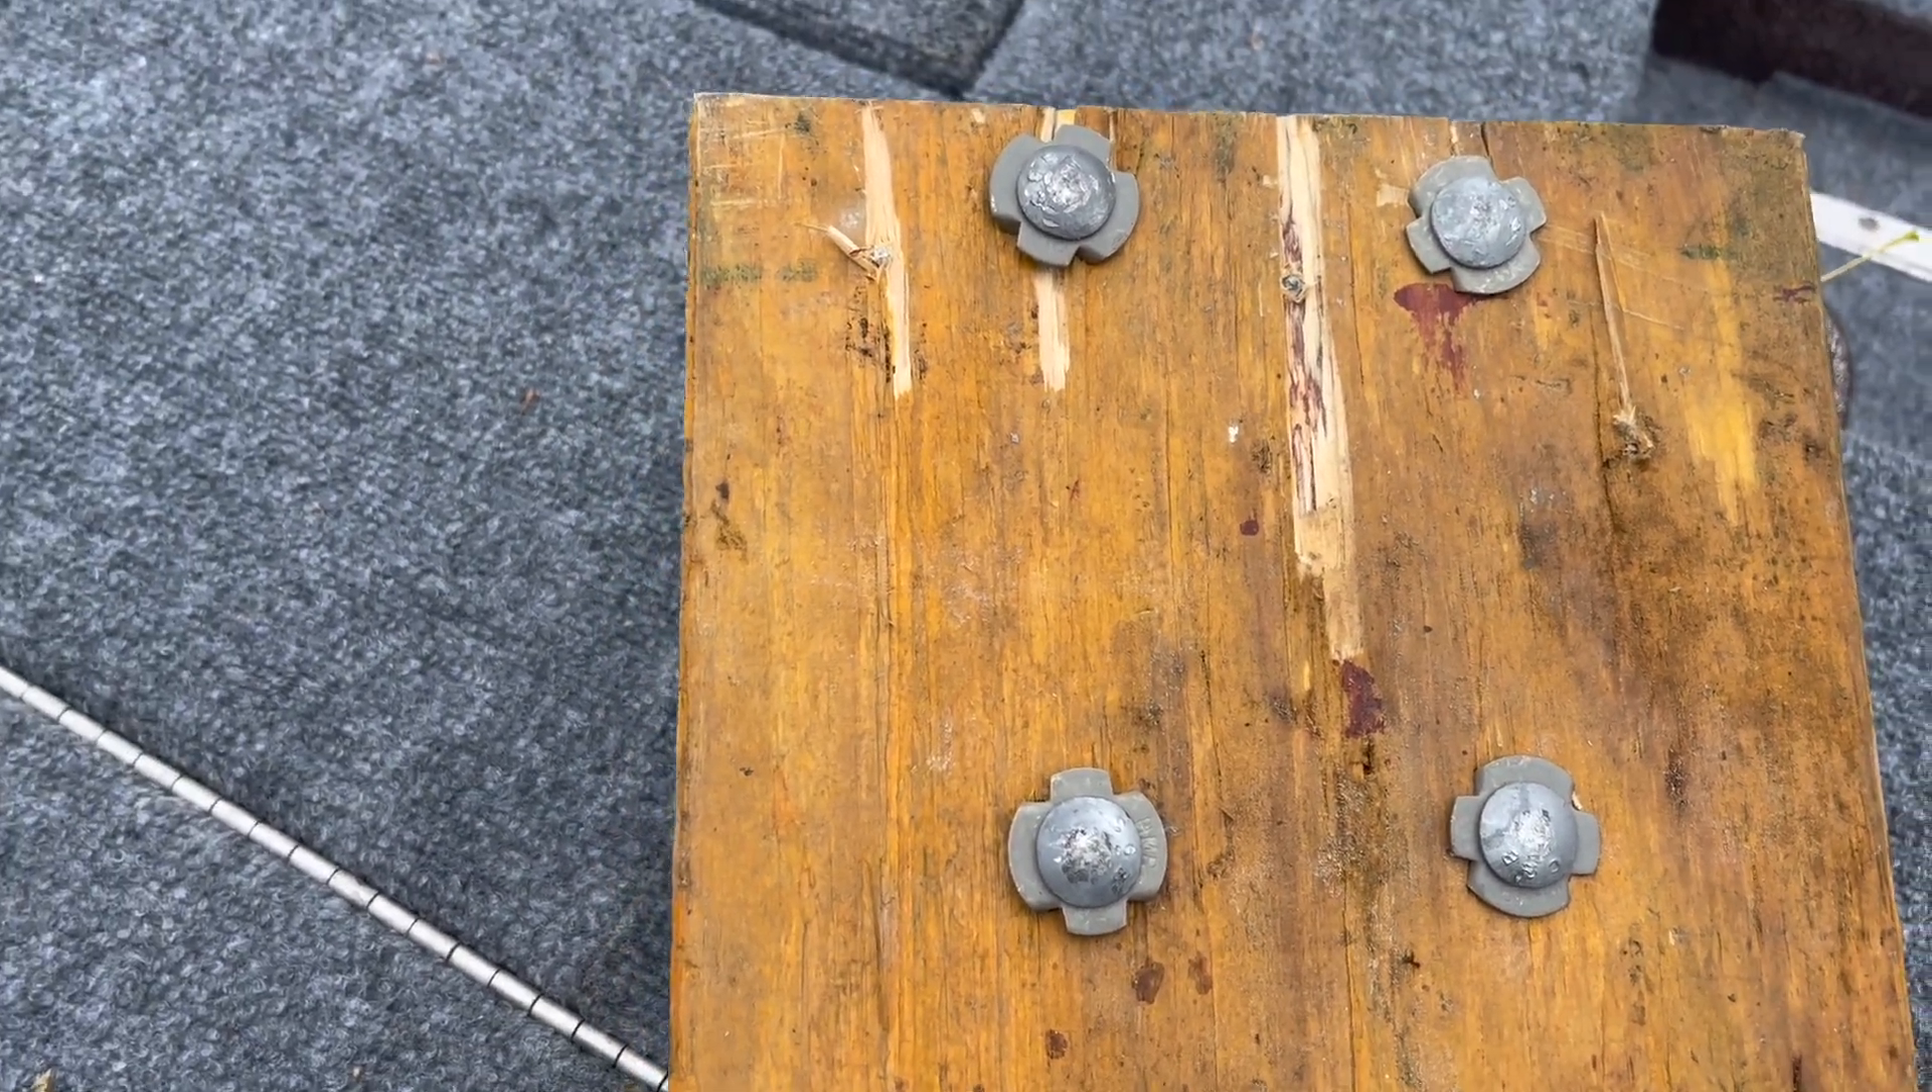I put these lock screws in the back for the second outboard engine.